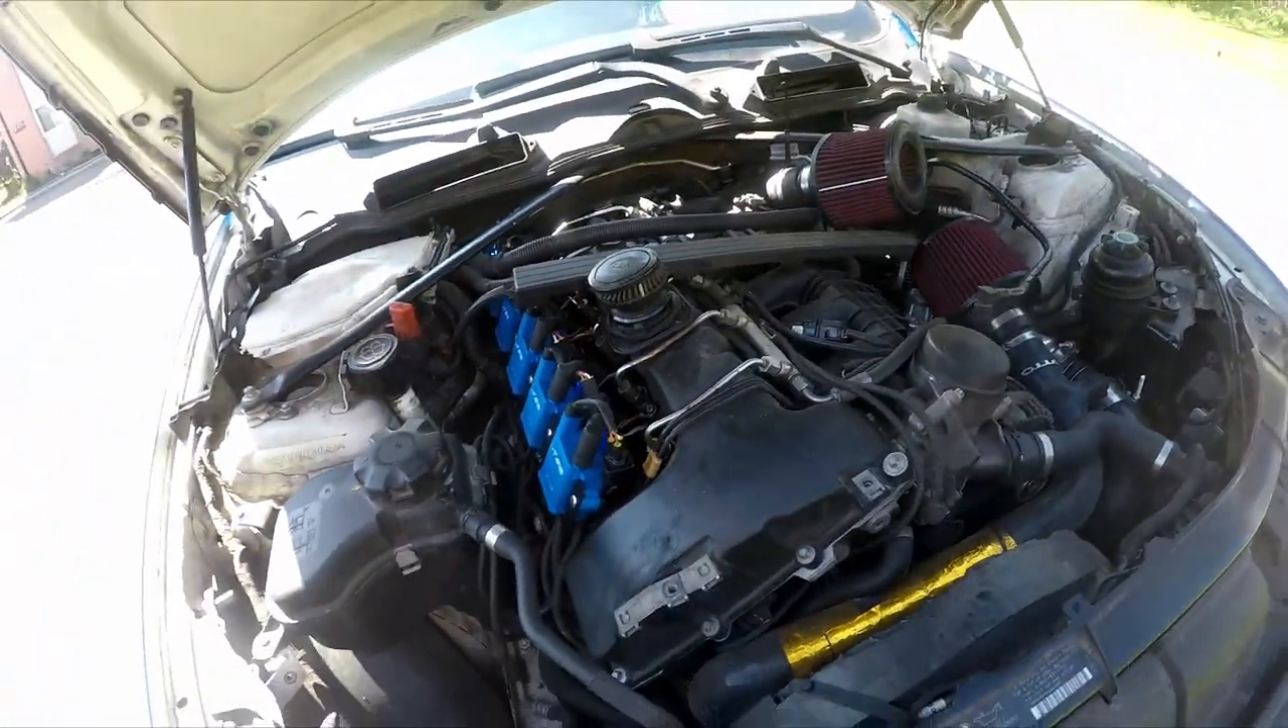I just installed the upgraded PR coils.